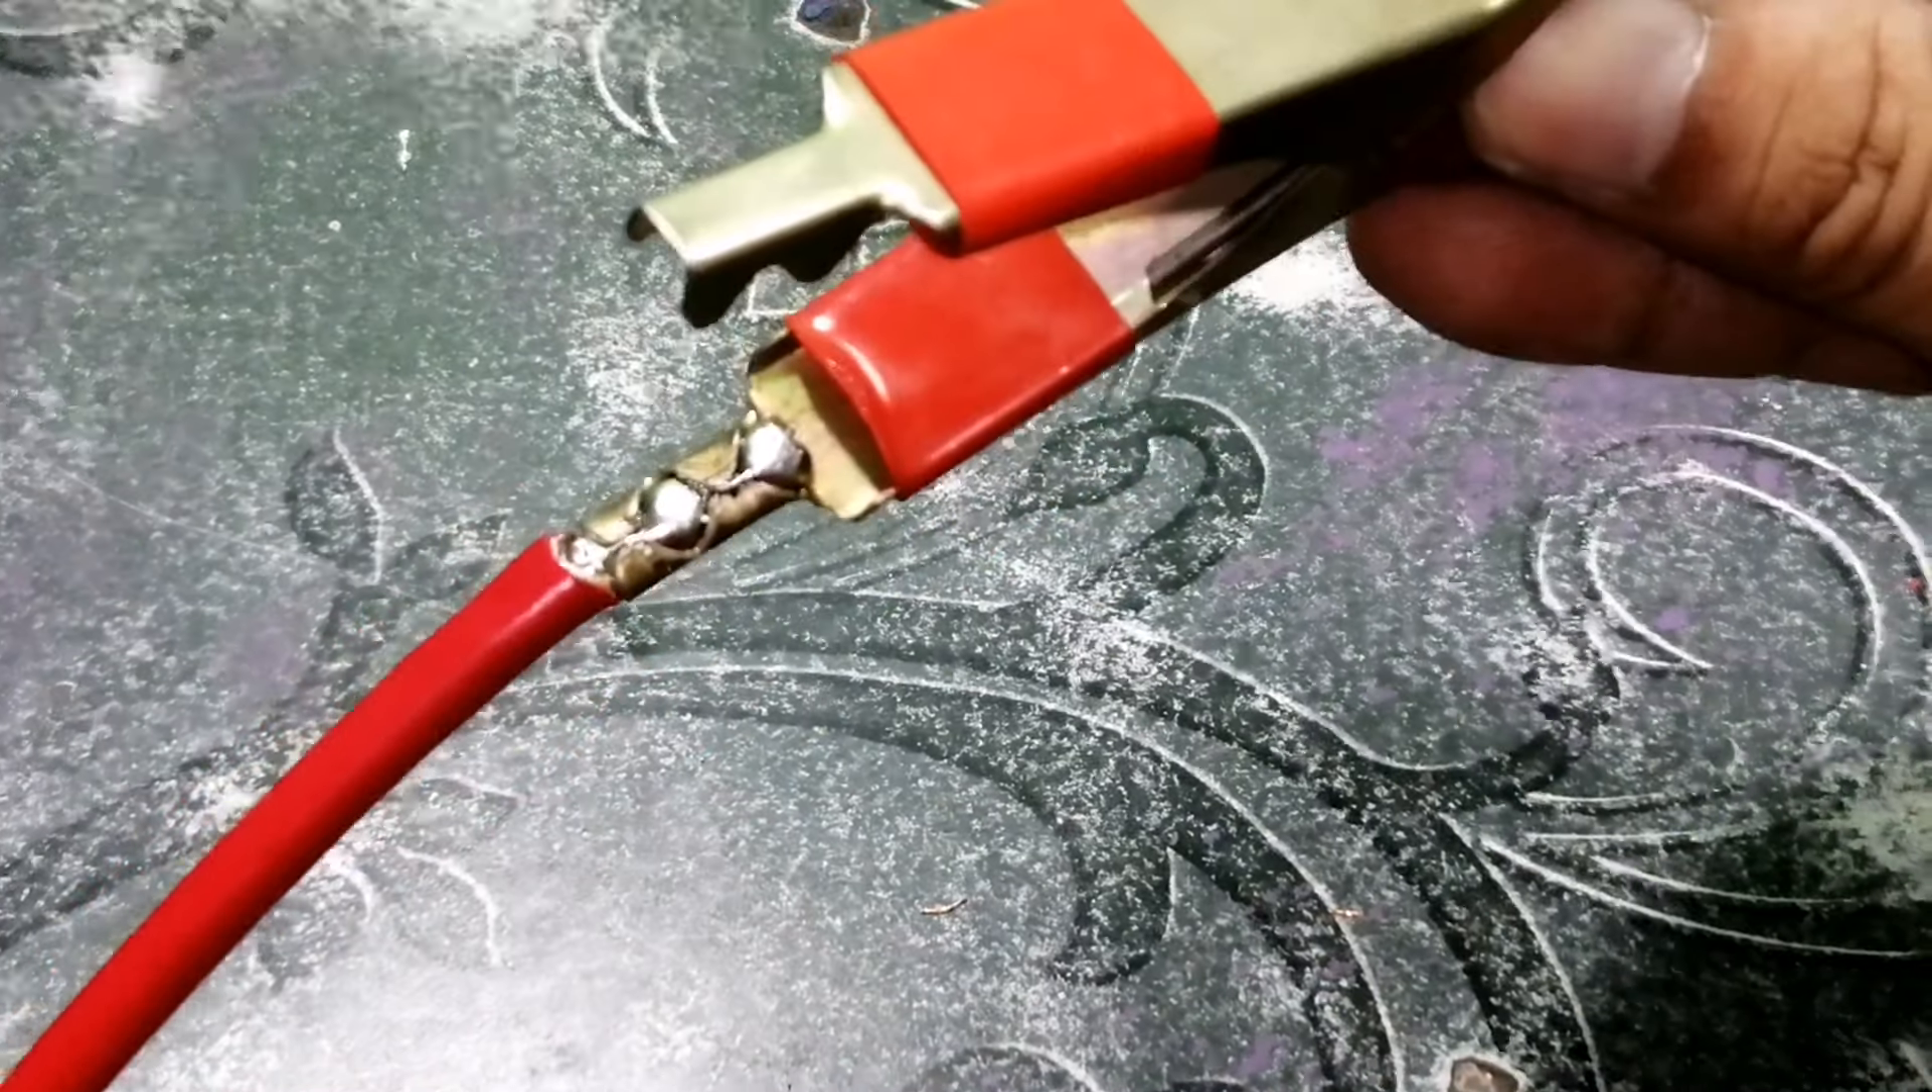अब जोइंट बढ़िया प्रोपर पर्फेक्ट जोइंट लग गया जैसा कि आप देख पा रहे हो।